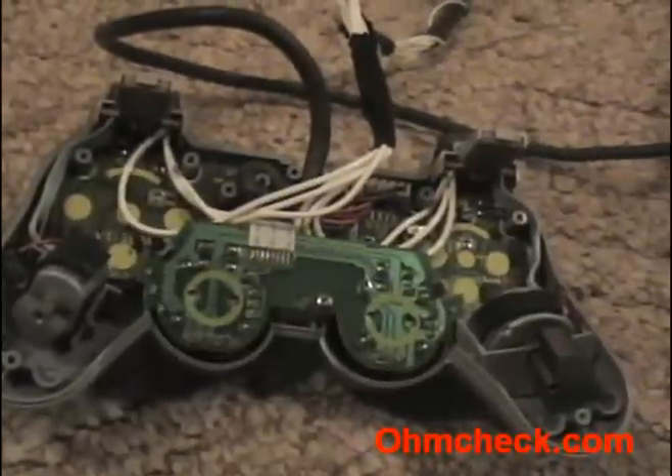We've got the controller opened up.